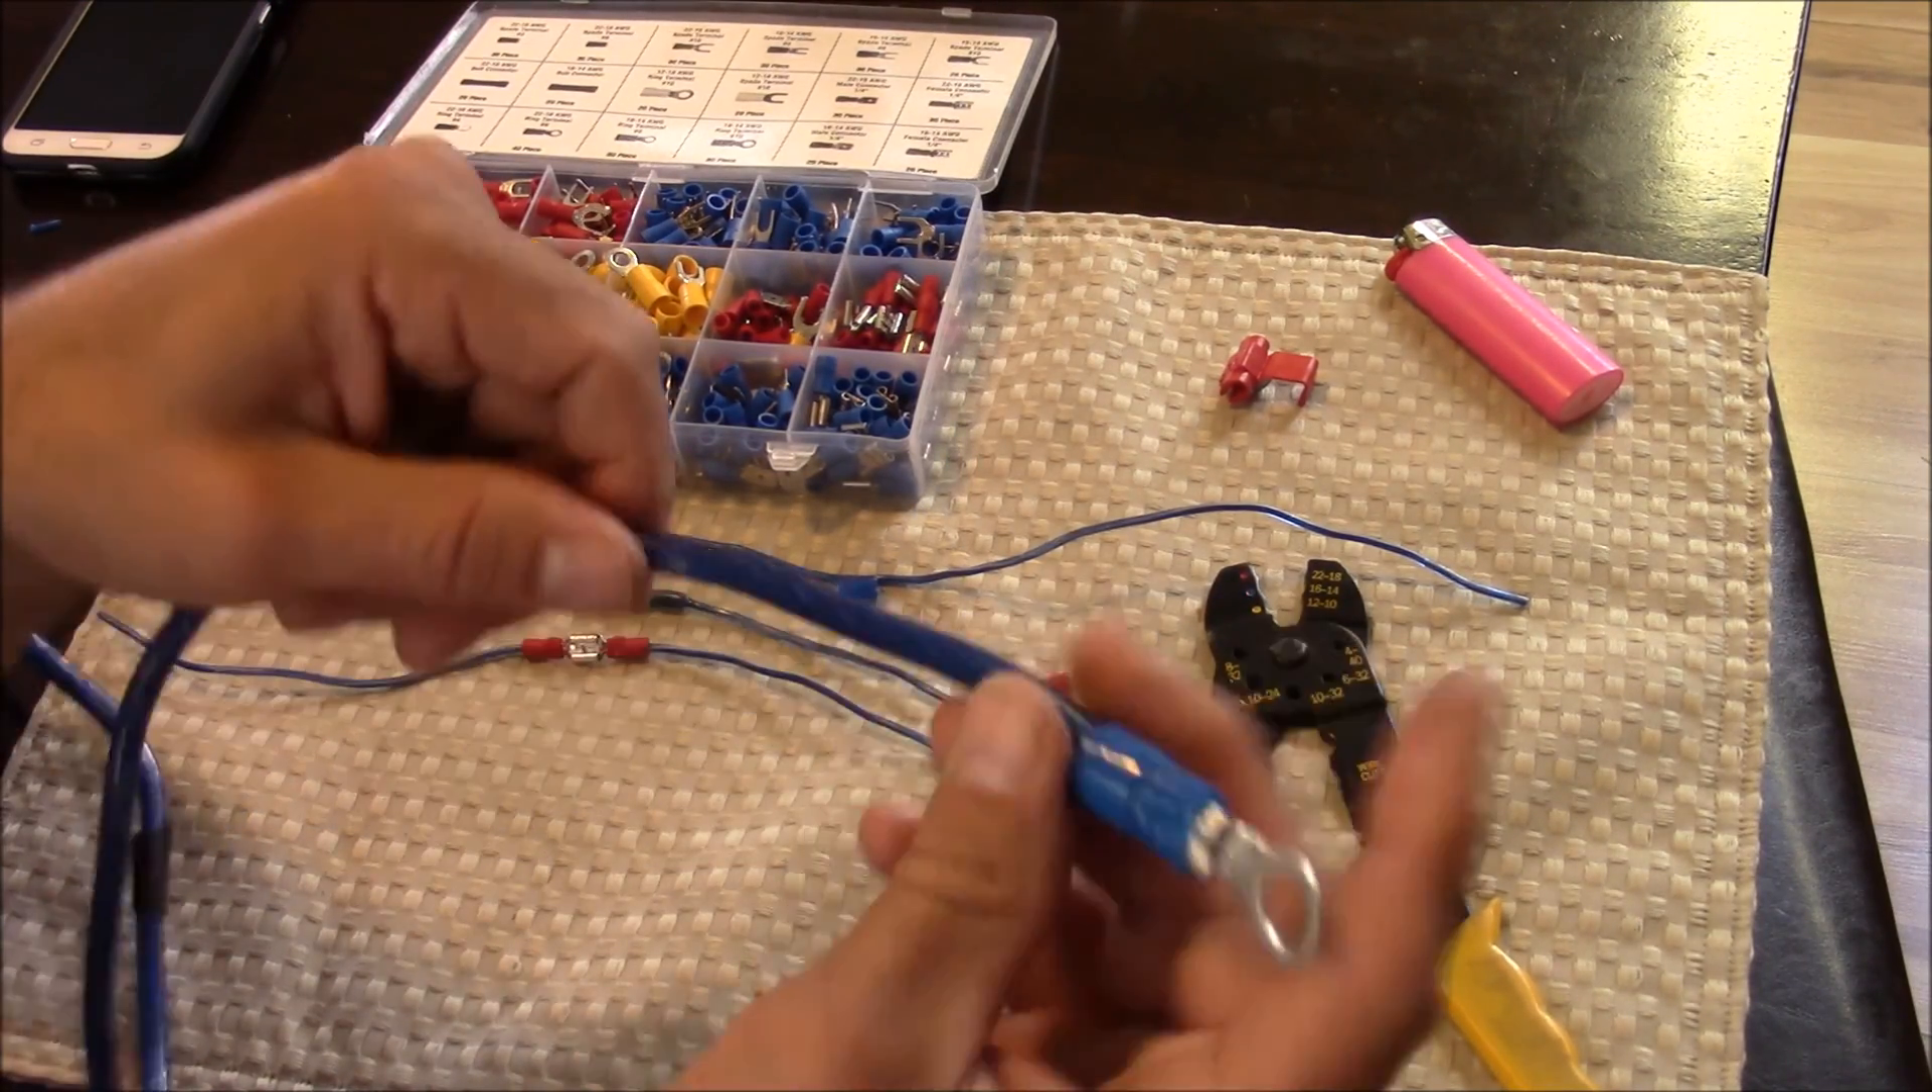Okay, I've got a nice ring terminal connection now.